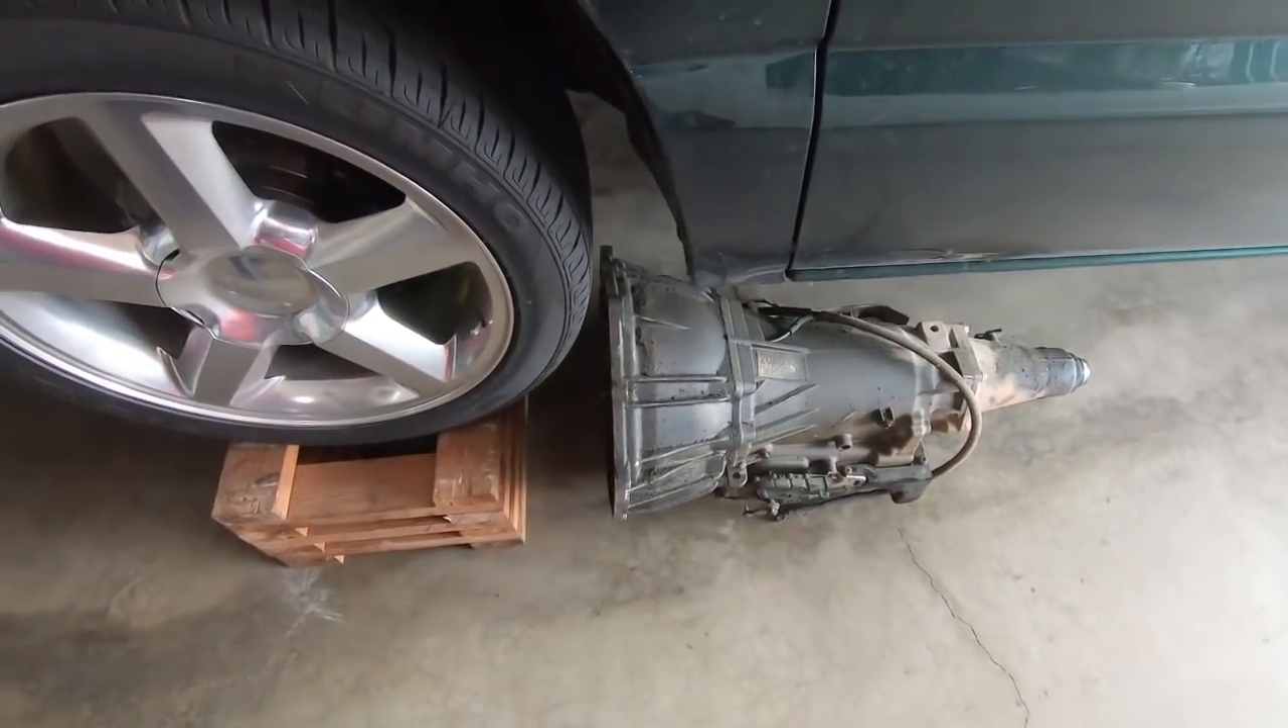So at this point, I do have the transmission out and it is the next day.